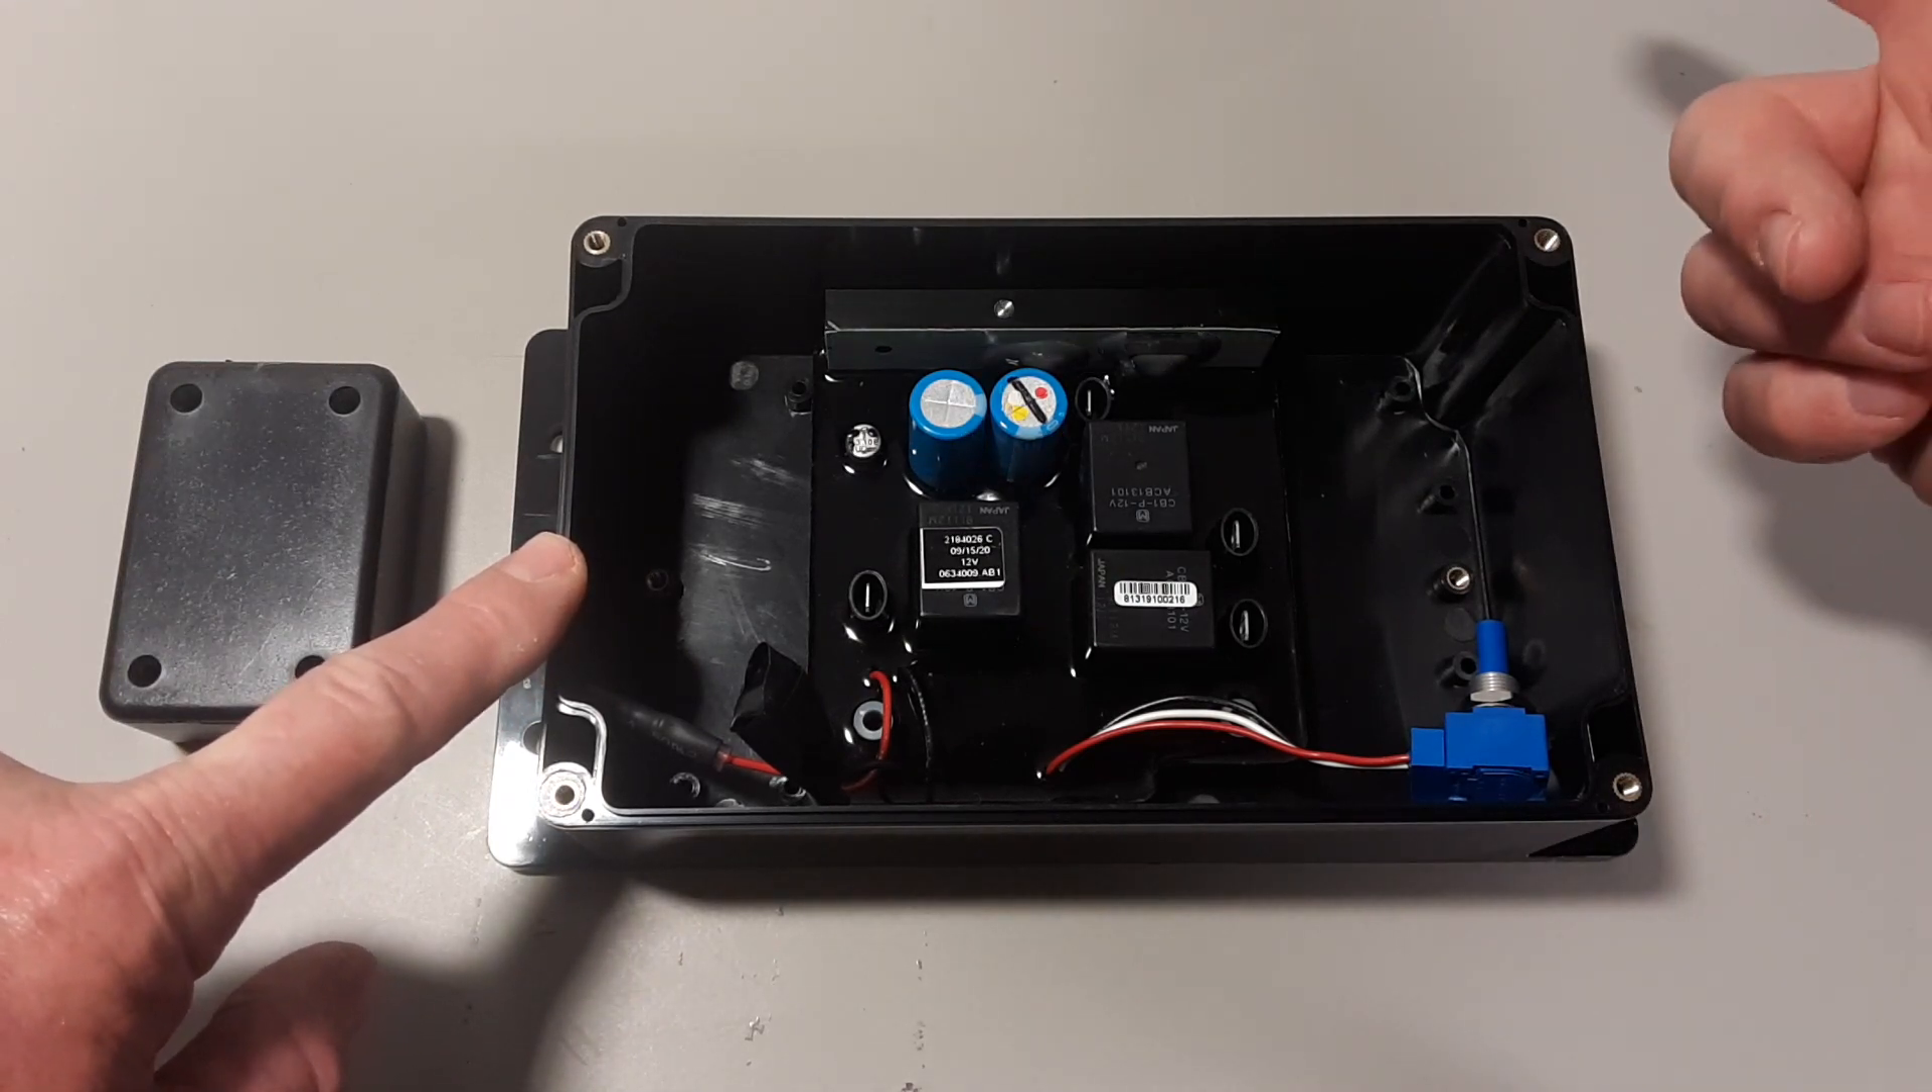And I've put the board inside, and I'm setting it in there based on the connections I have already in my kayak.